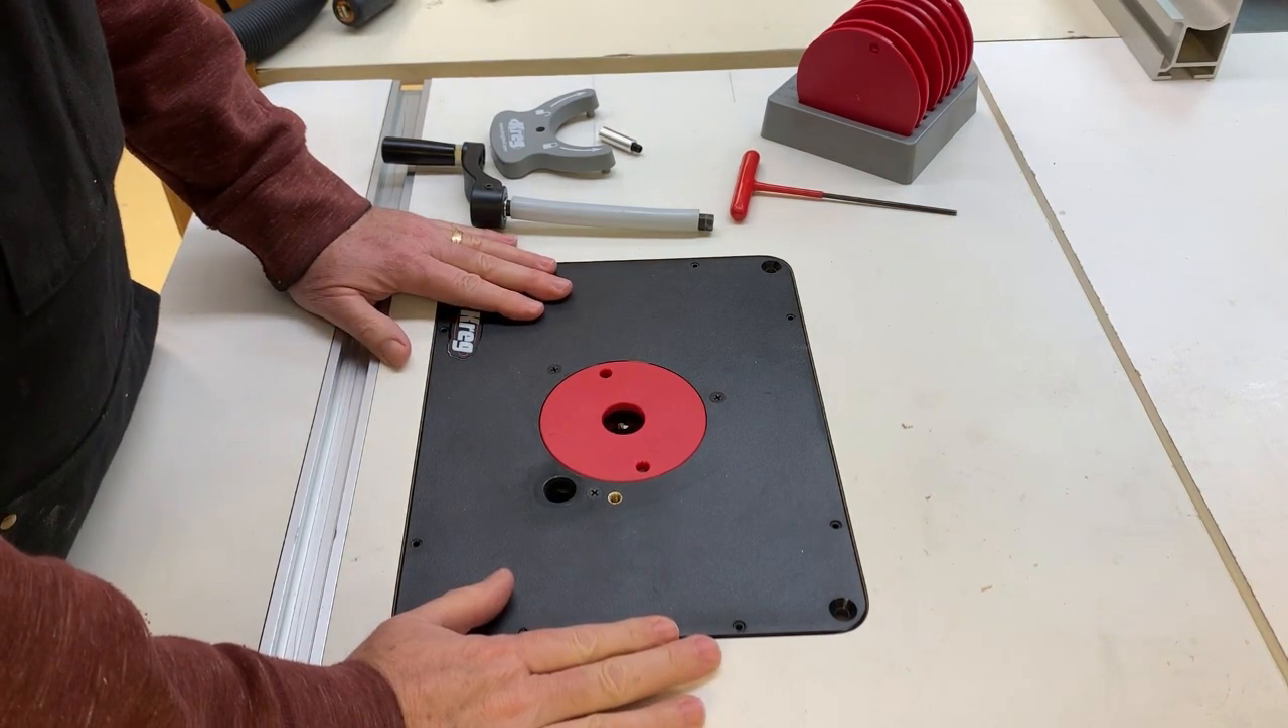Here's the plate installed back on the table with all the modifications we've done to it.